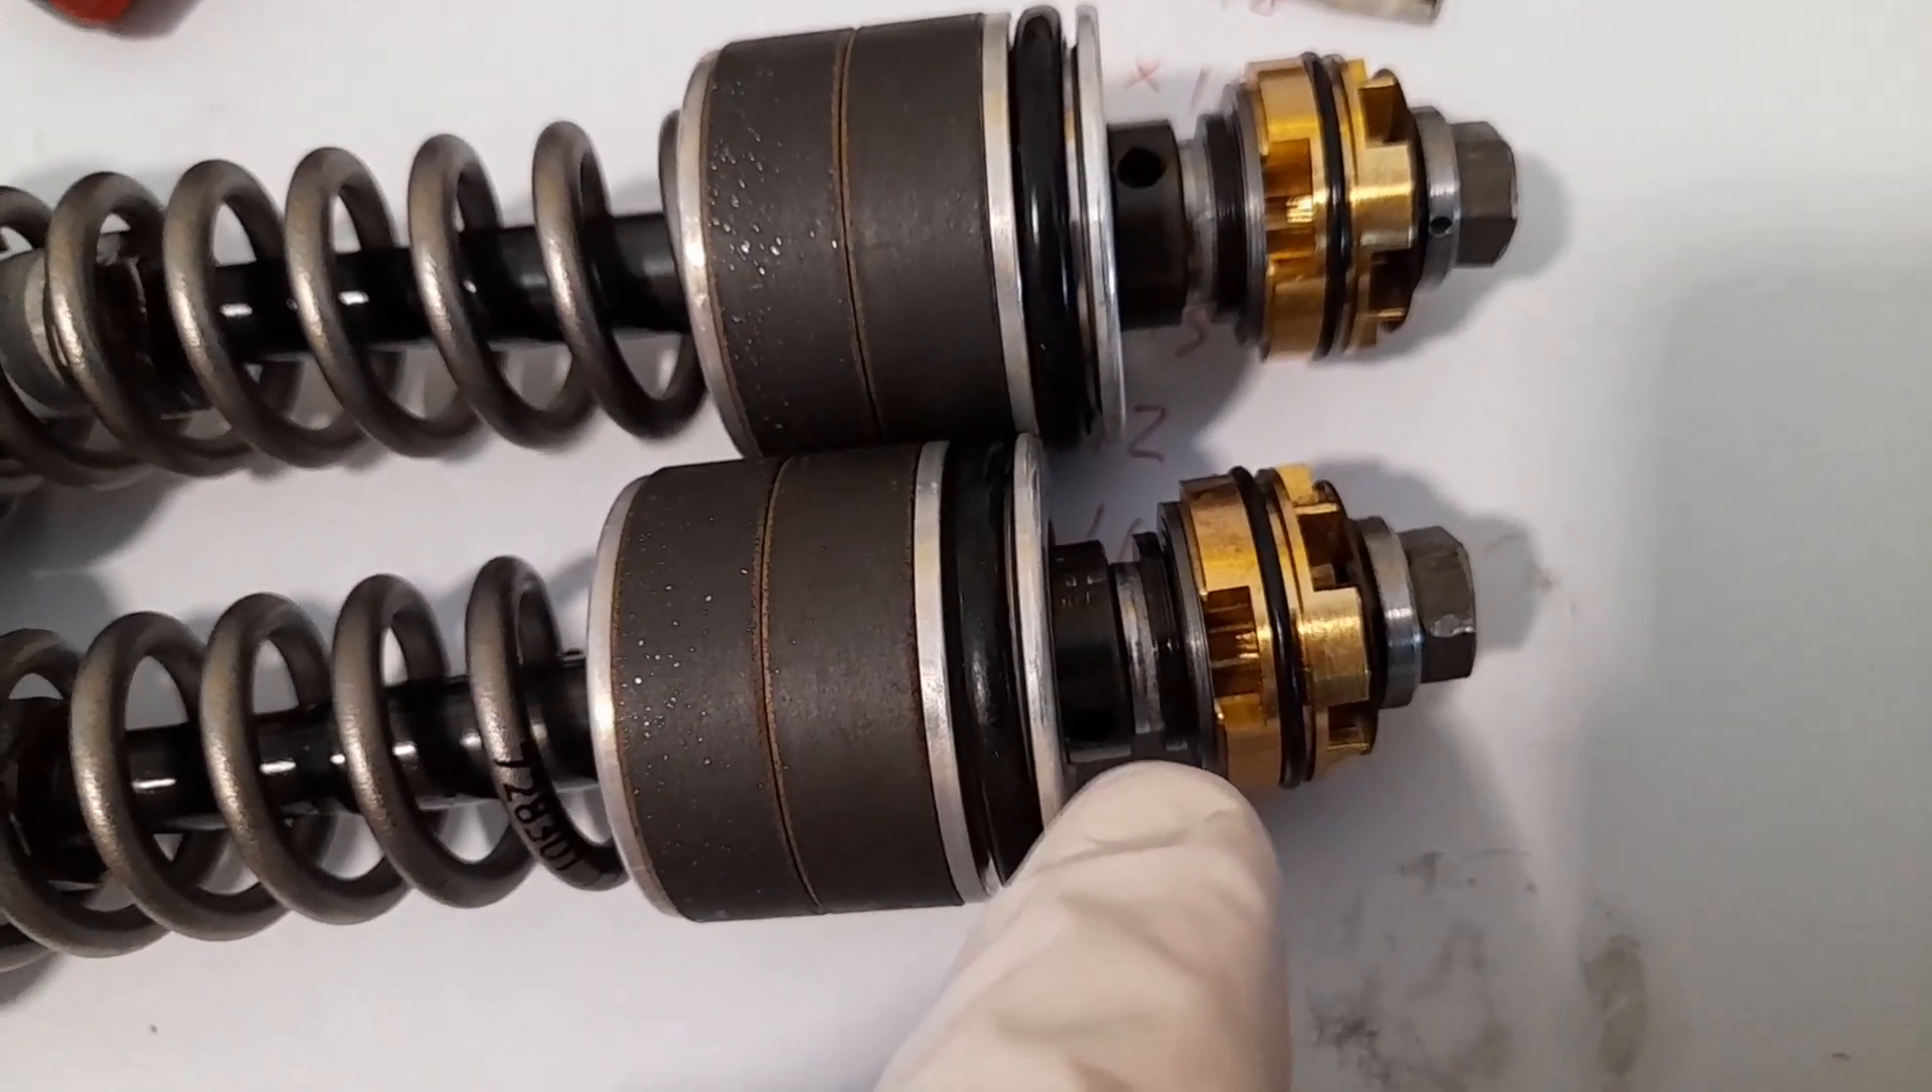Then here we have the new gold valves installed with my personalized shim stack right here and also some spacers there.